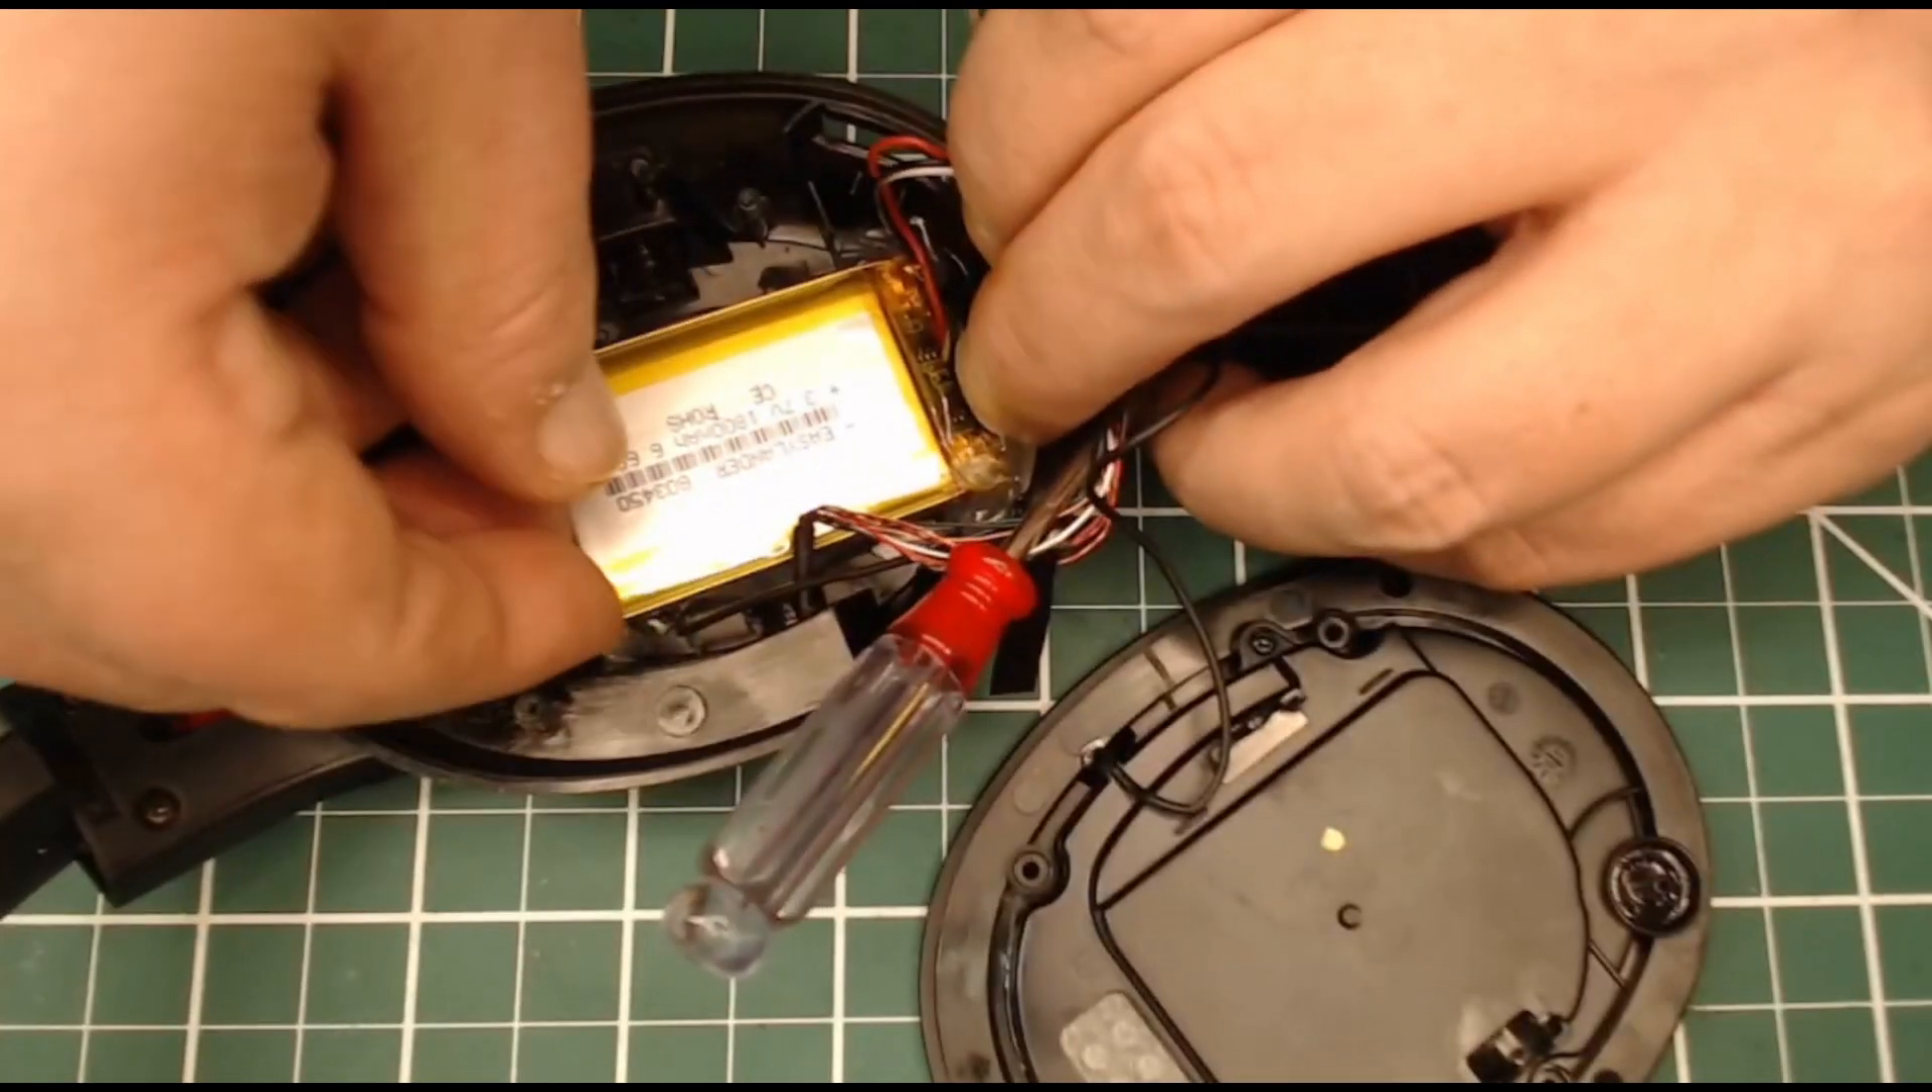I've already got the head cover off.